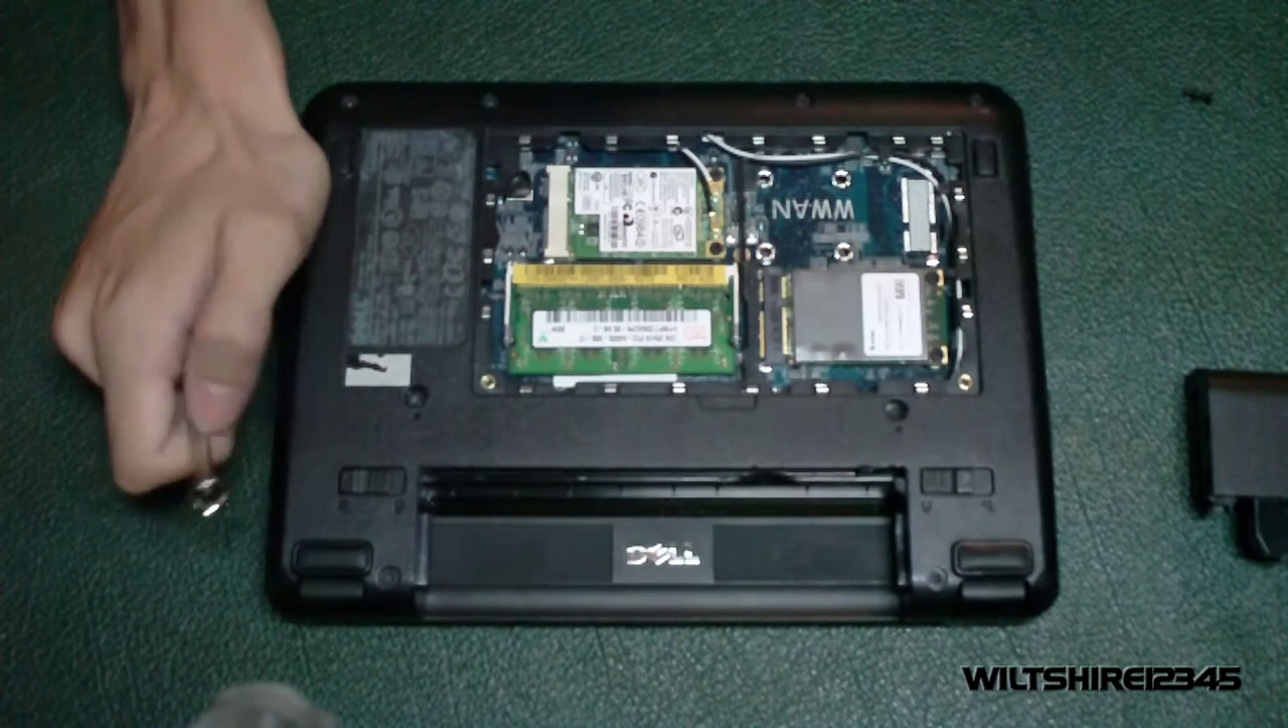And so the back panel is now off and as you can see we have our stick of RAM here, our Wi-Fi card and our hard drive.